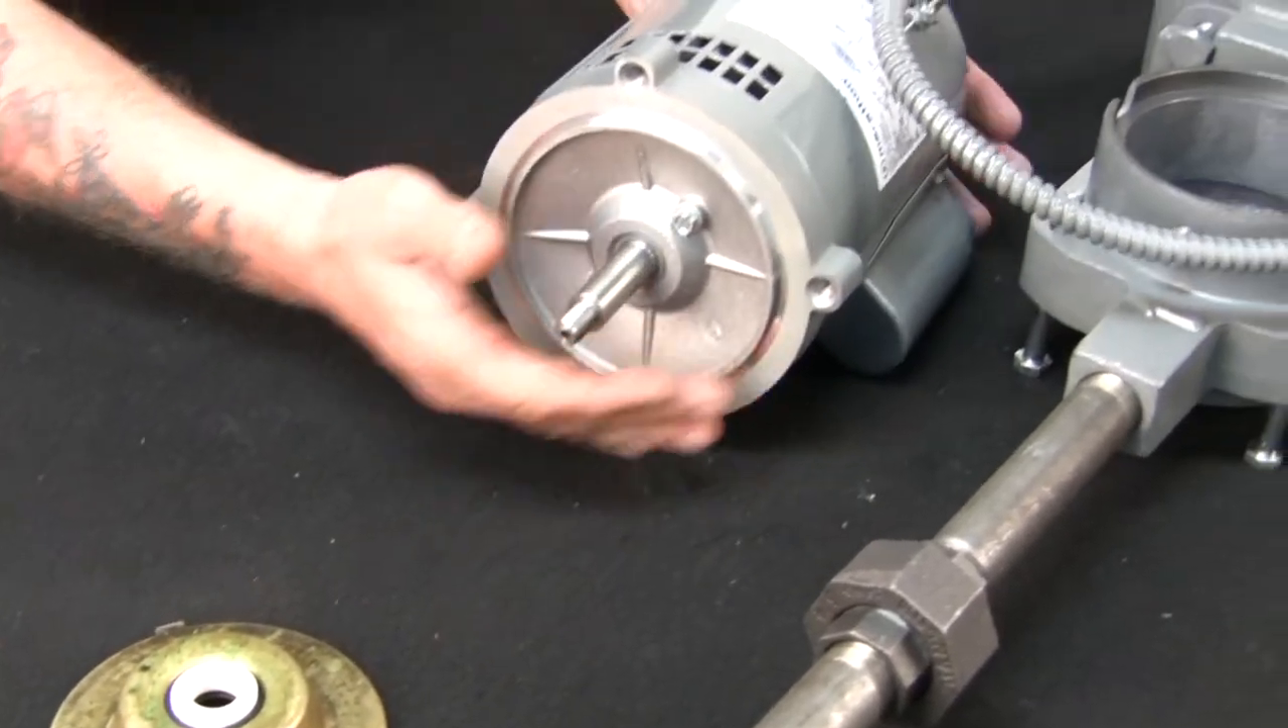All right, now we've got the cup off. We've got the motor sitting here by itself.